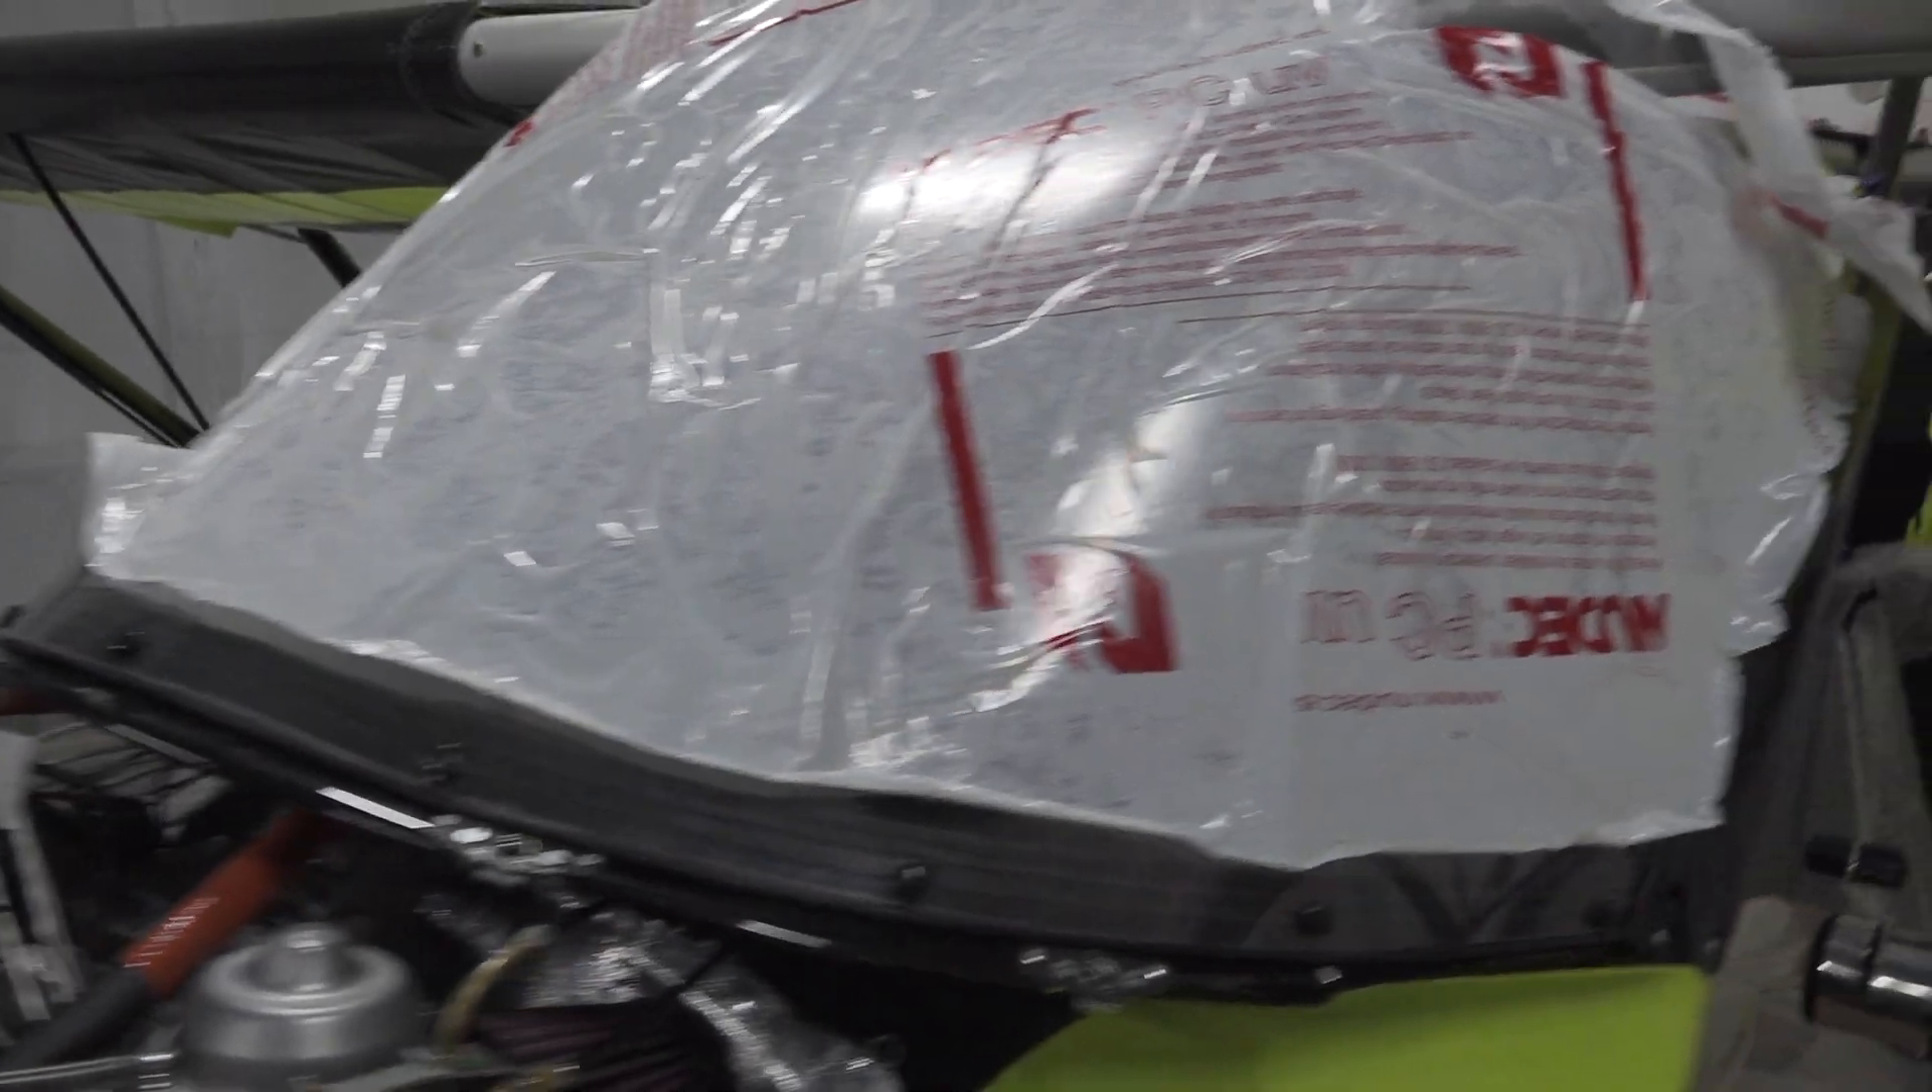Jak widzicie, również na załączonym obrazku zamontowaliśmy już pleksę.